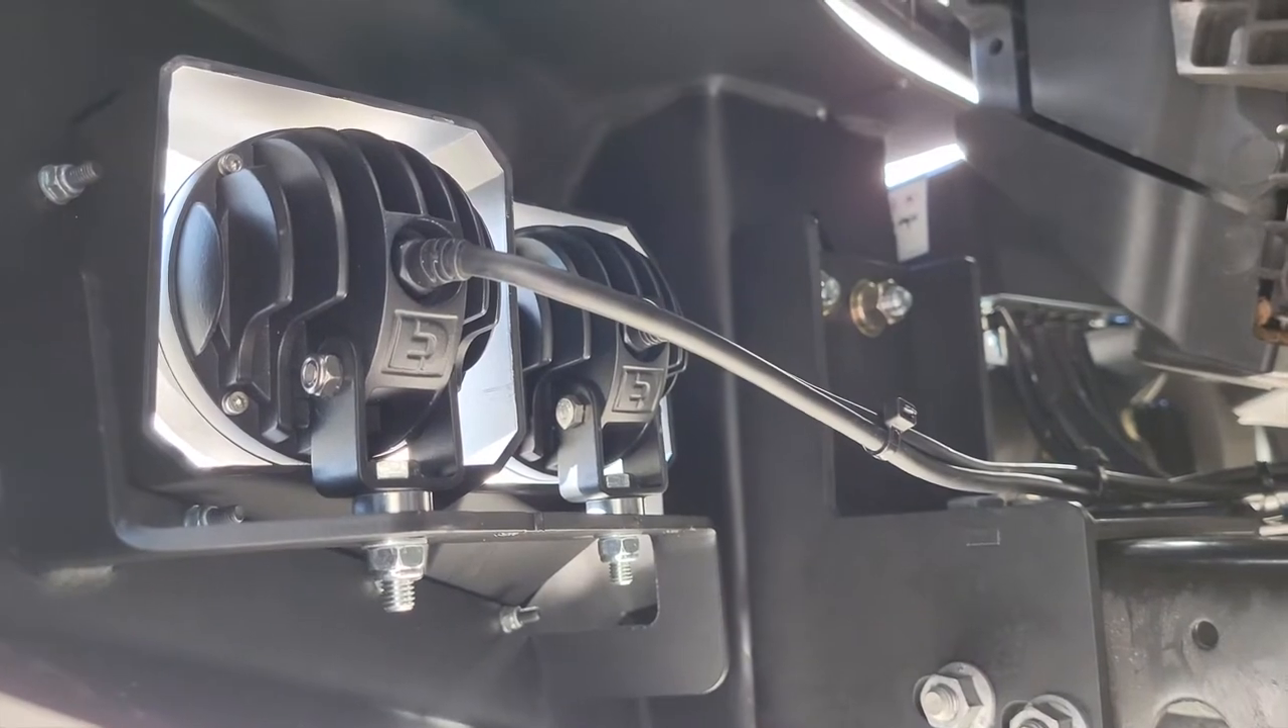So here are the two pods installed in the fog pocket on this Warn HD bumper and I'm just gonna give you a quick sneak peek behind the bumper here to show you guys how nicely those pods fit up.